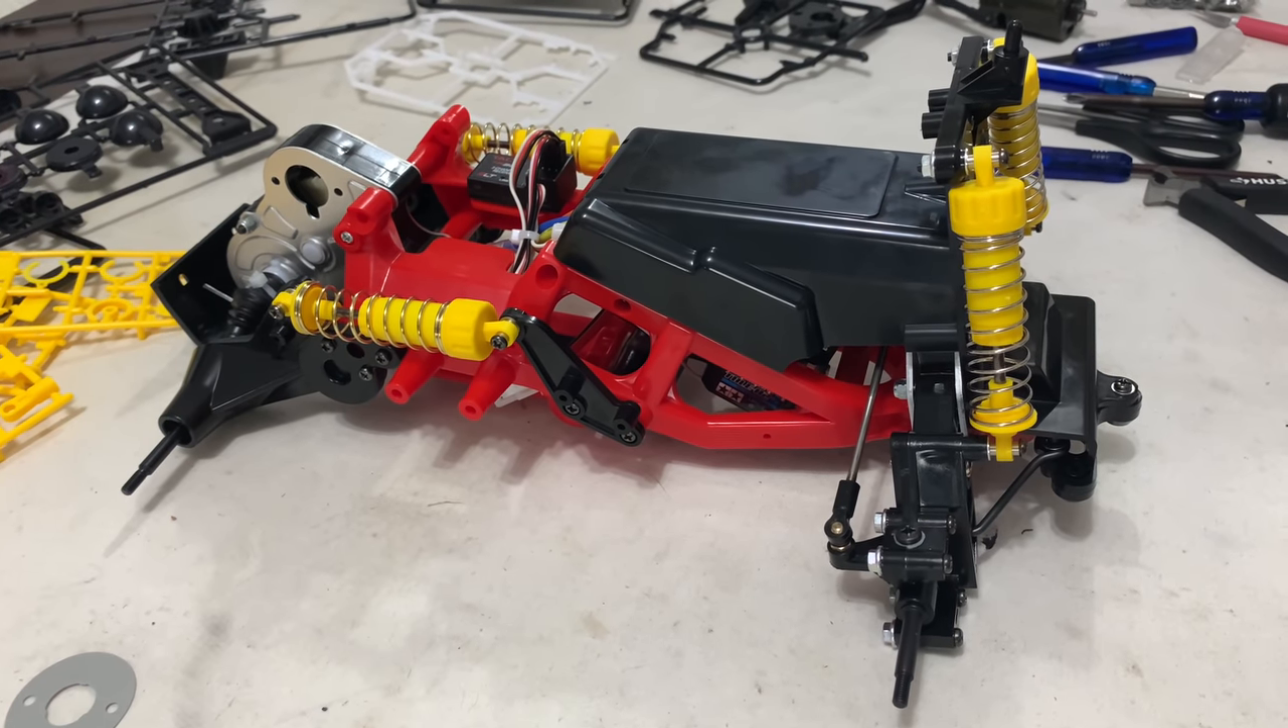Shocks are on.